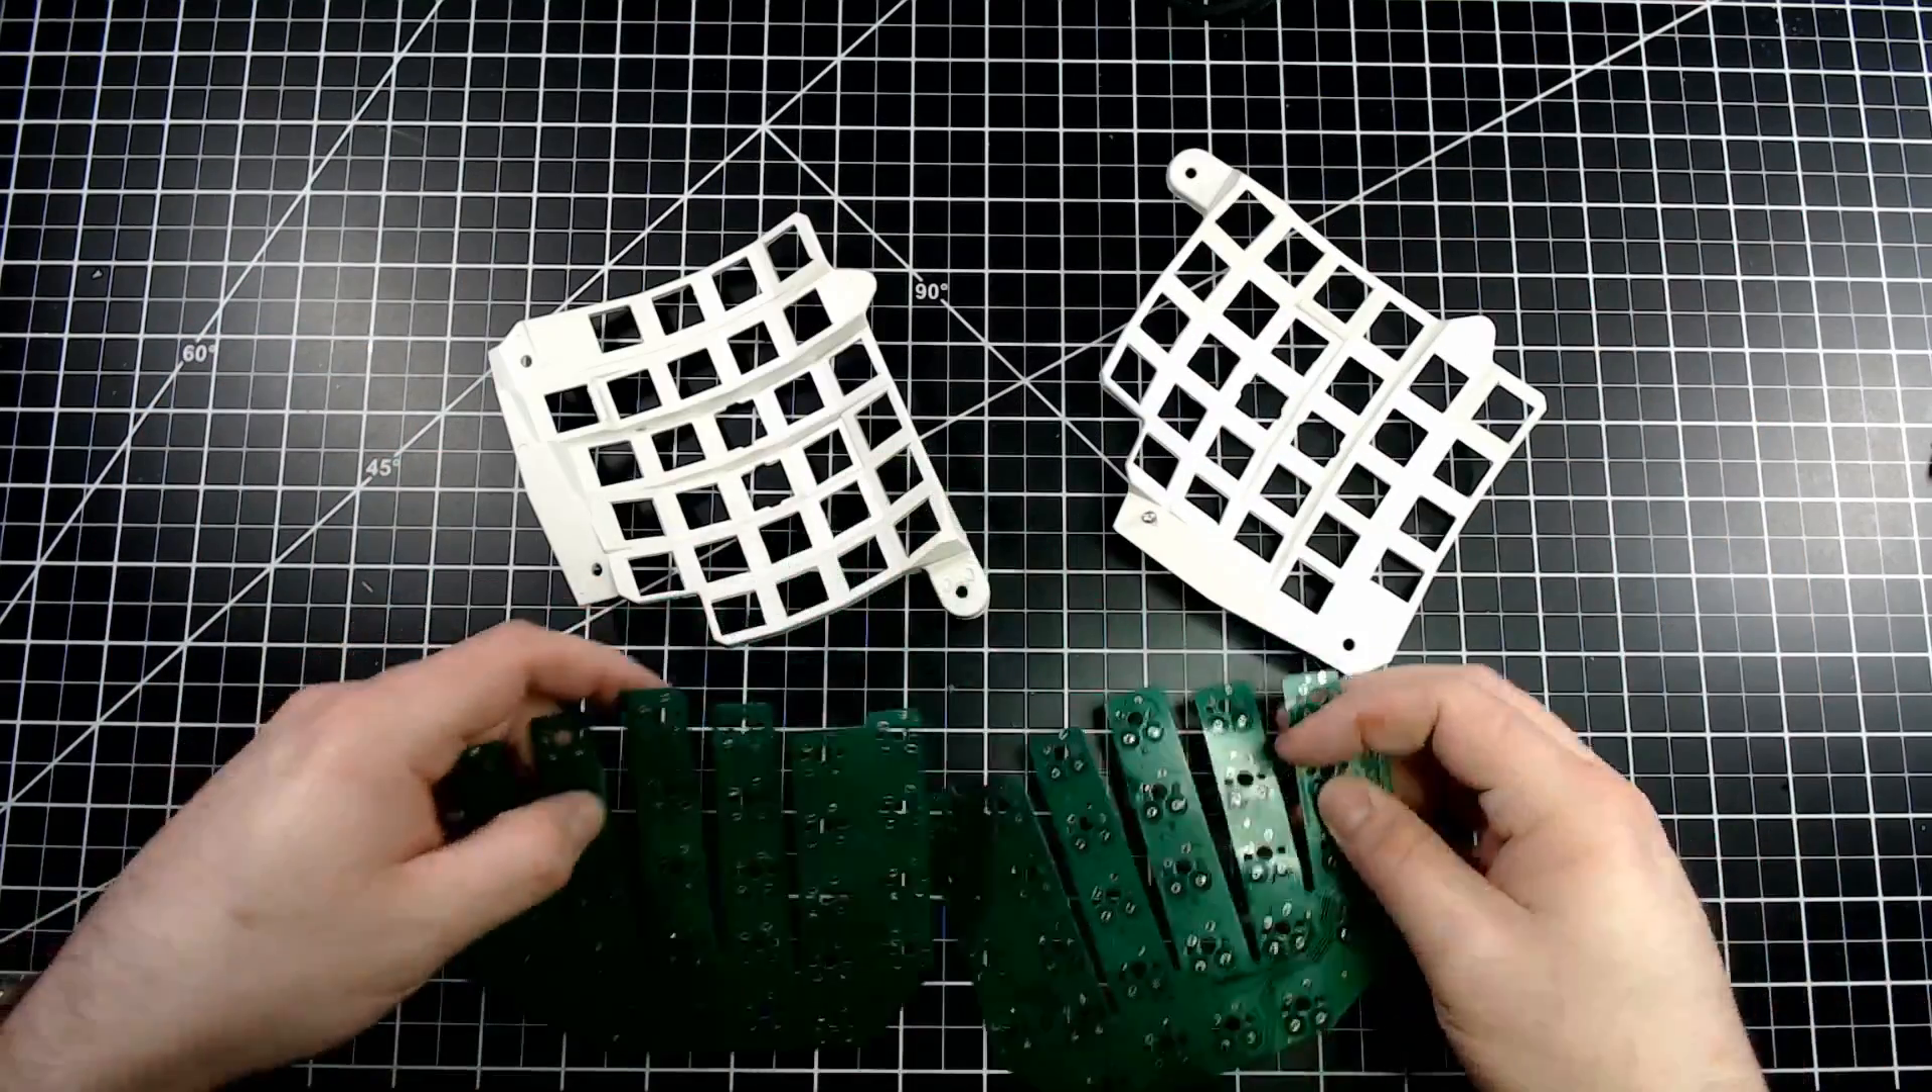So, both of the key wells are now removed. All switches, all that mess of hot glue.